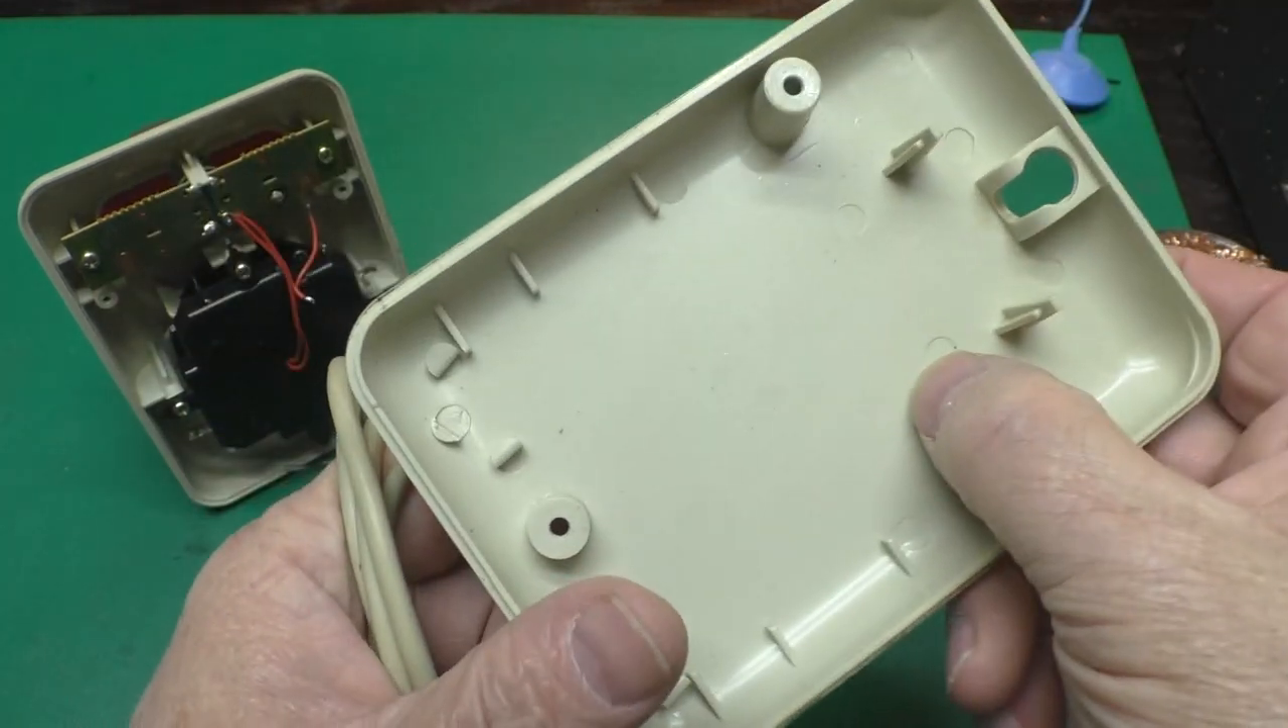So now we've got this base disconnected from everything else.